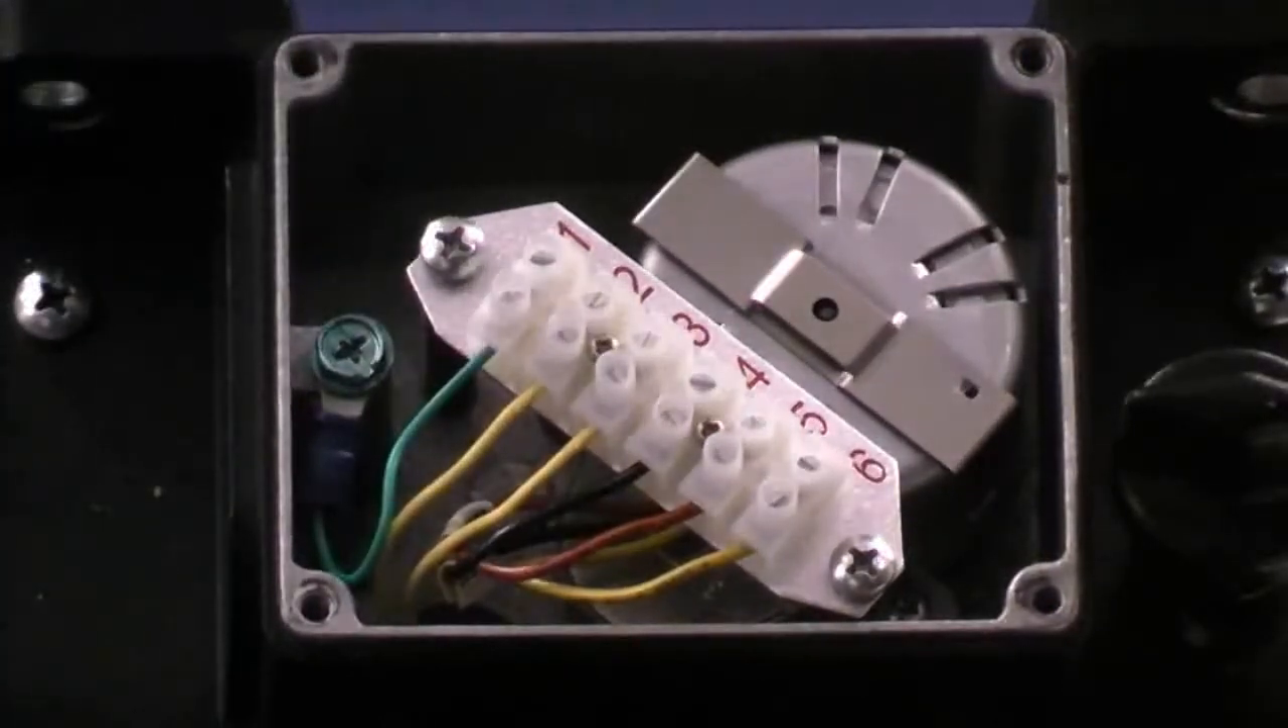Okay, inside the motor gearbox compartment, we have a terminal strip, which has already been pre-wired to the motor gearbox.